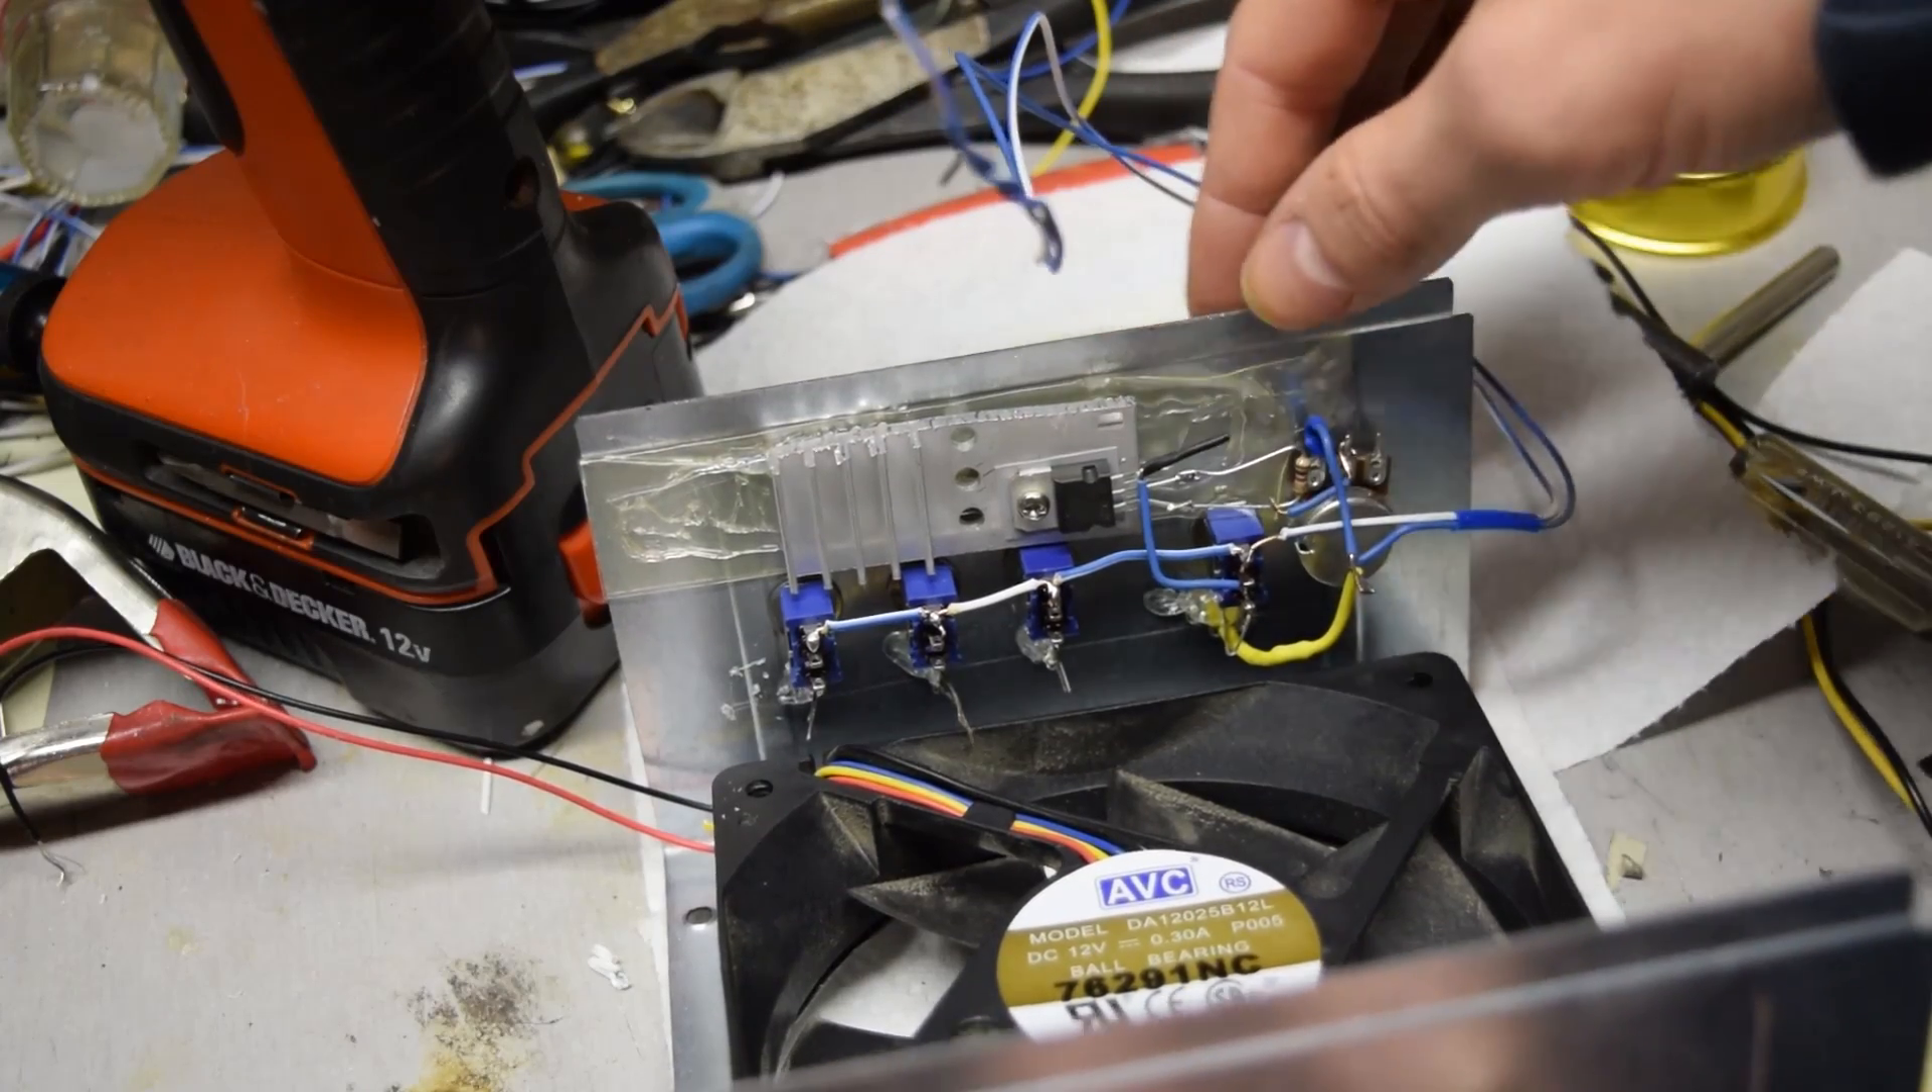And I have the heat sink for the LM317 glued to a piece of plastic.